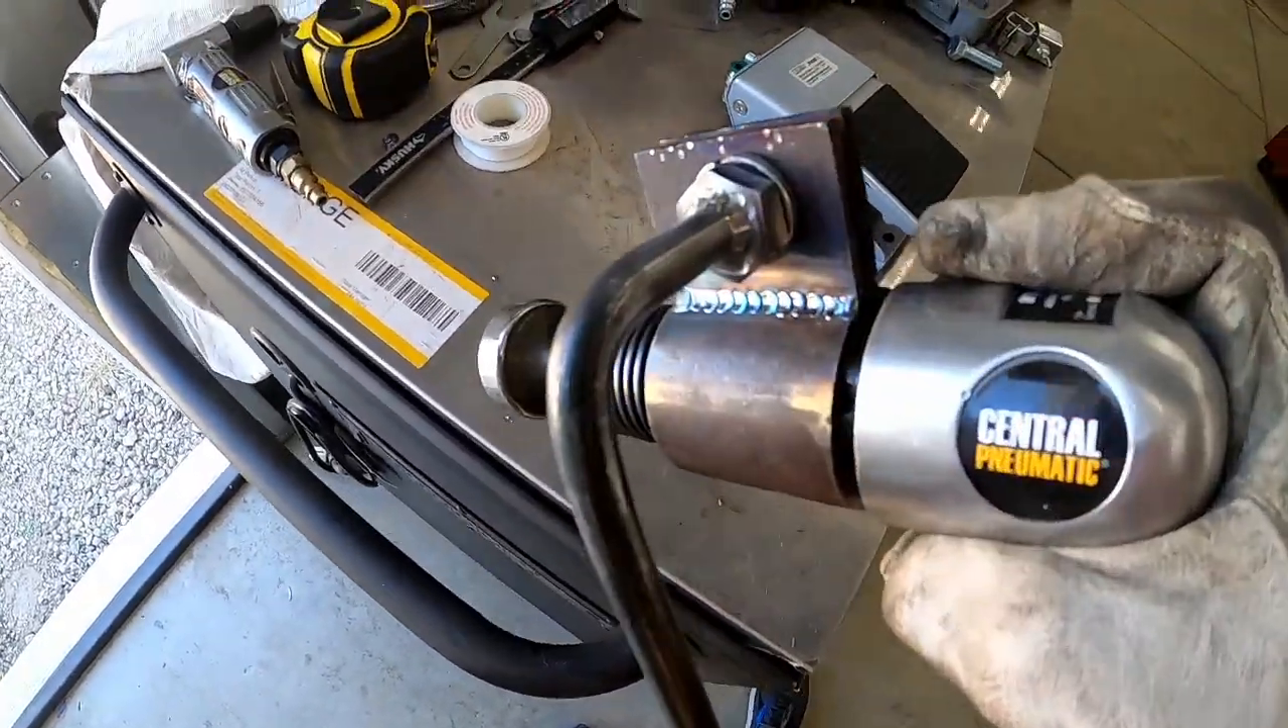All right well here's our completed assembly I went ahead and welded these tabs on and then I made this.